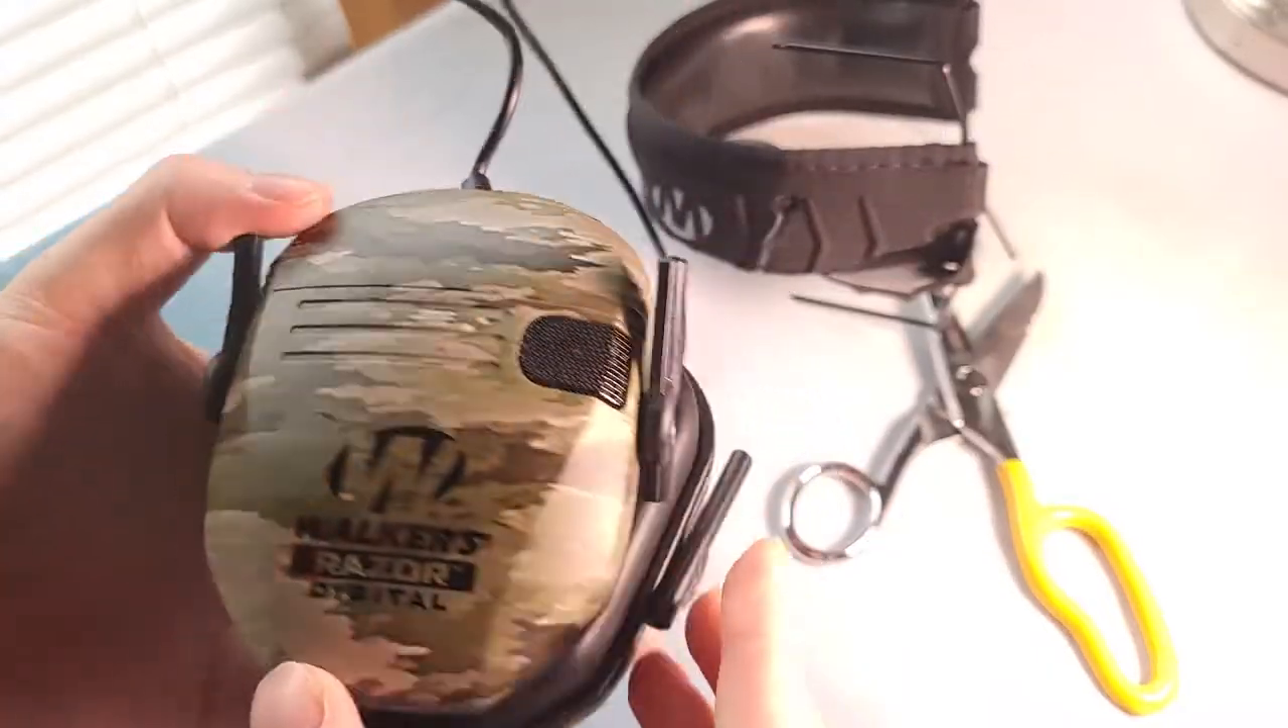Now, you have the earmuffs out of the original mount.